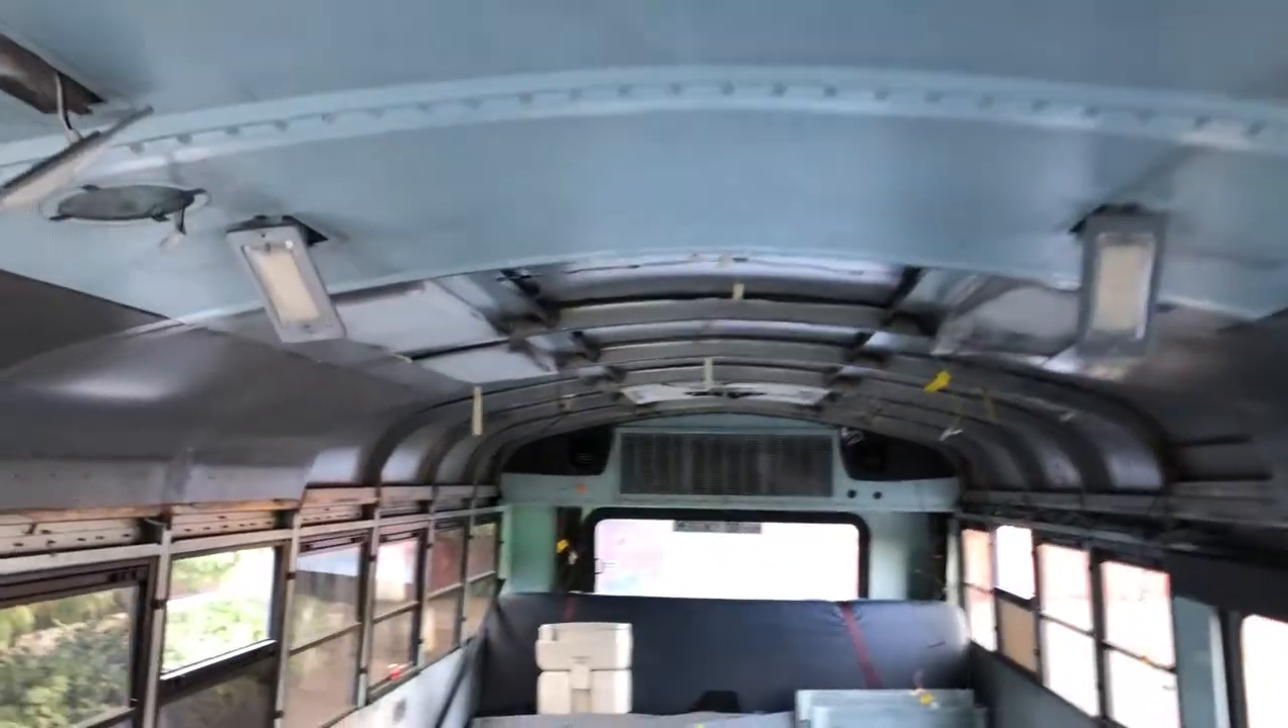So we're about halfway of taking the ceiling out.